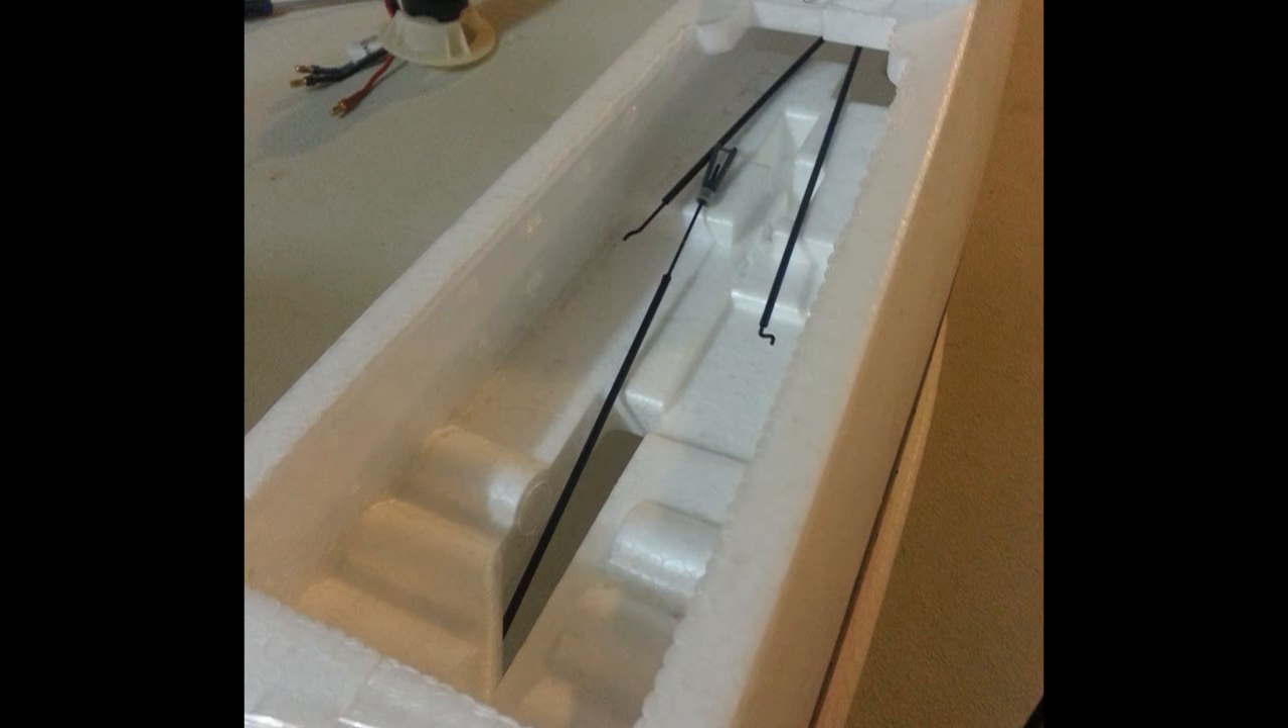The control rods are actually already in the airplane so you don't have to install that which is gonna be kind of nice.